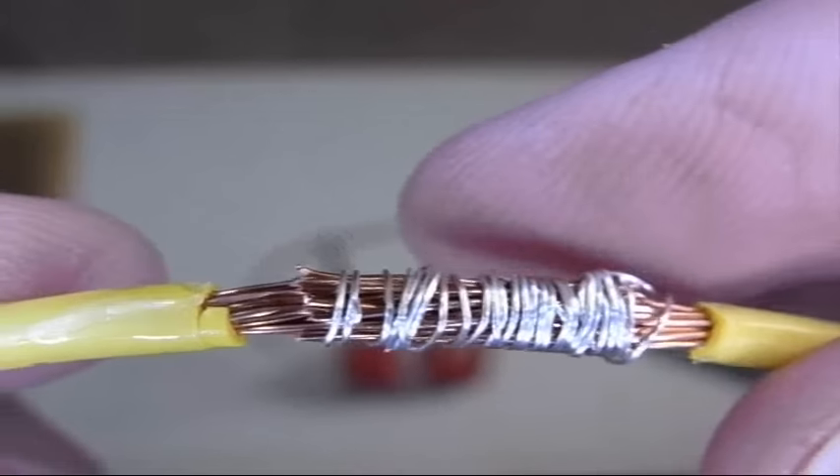I've wrapped this joint with another small thin piece of wire.